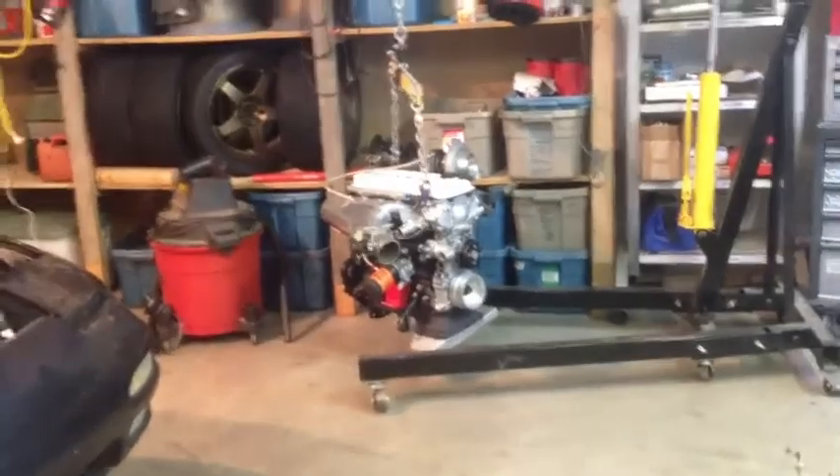I got the engine sitting over there waiting forever to go in.